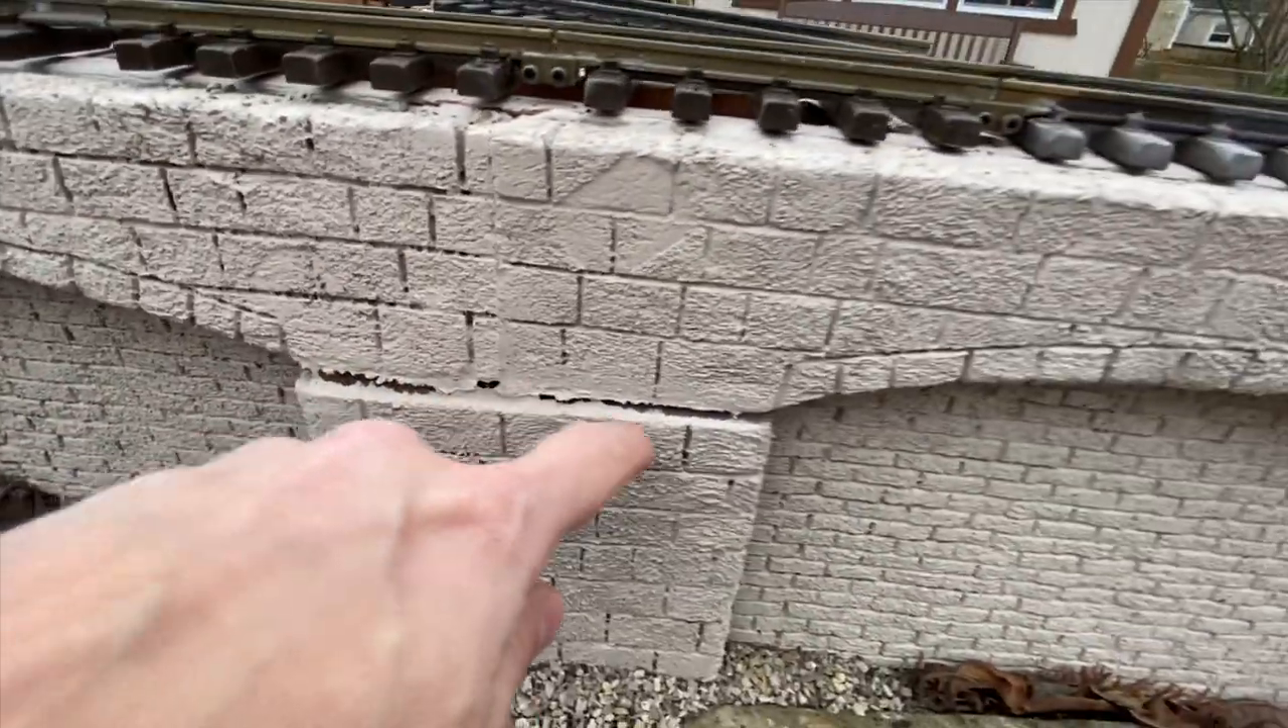Now, this gap right here, that is a separate piece. And I had that filled in with silicone, but you can see that there's a gap that has formed.